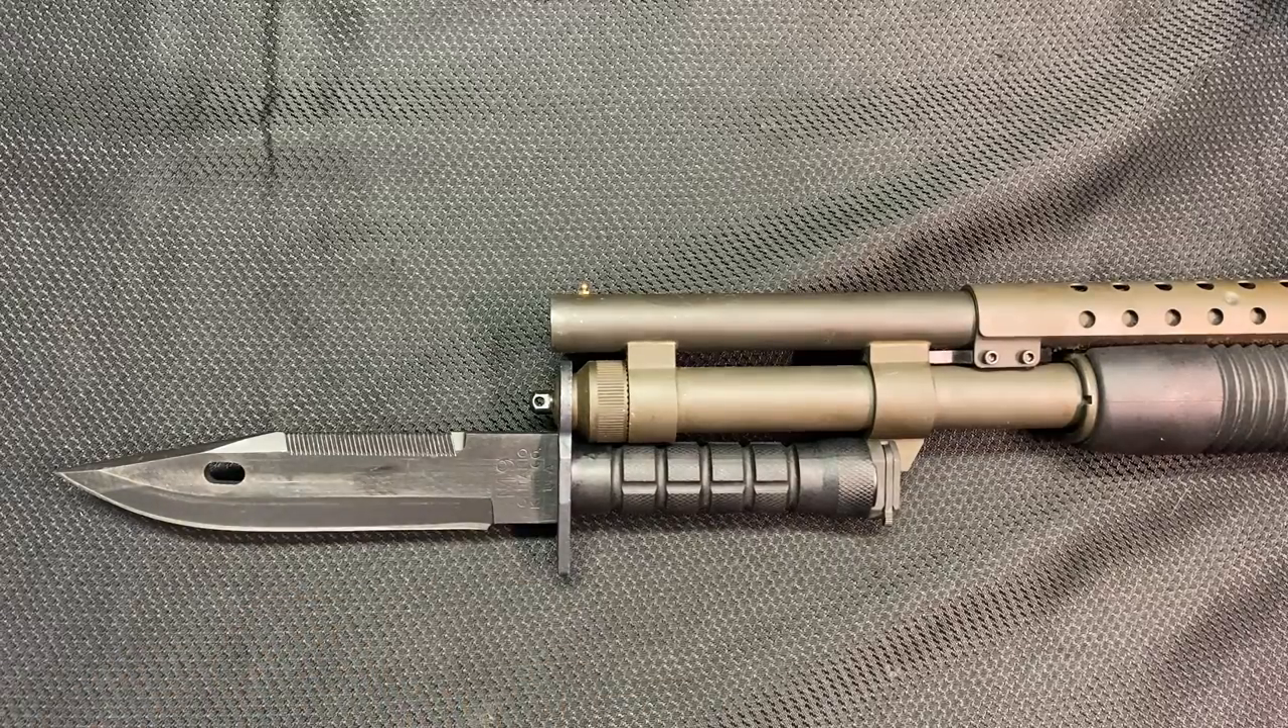It's snapped in and that's your bayonet on your shotgun is mounted on your shotgun.